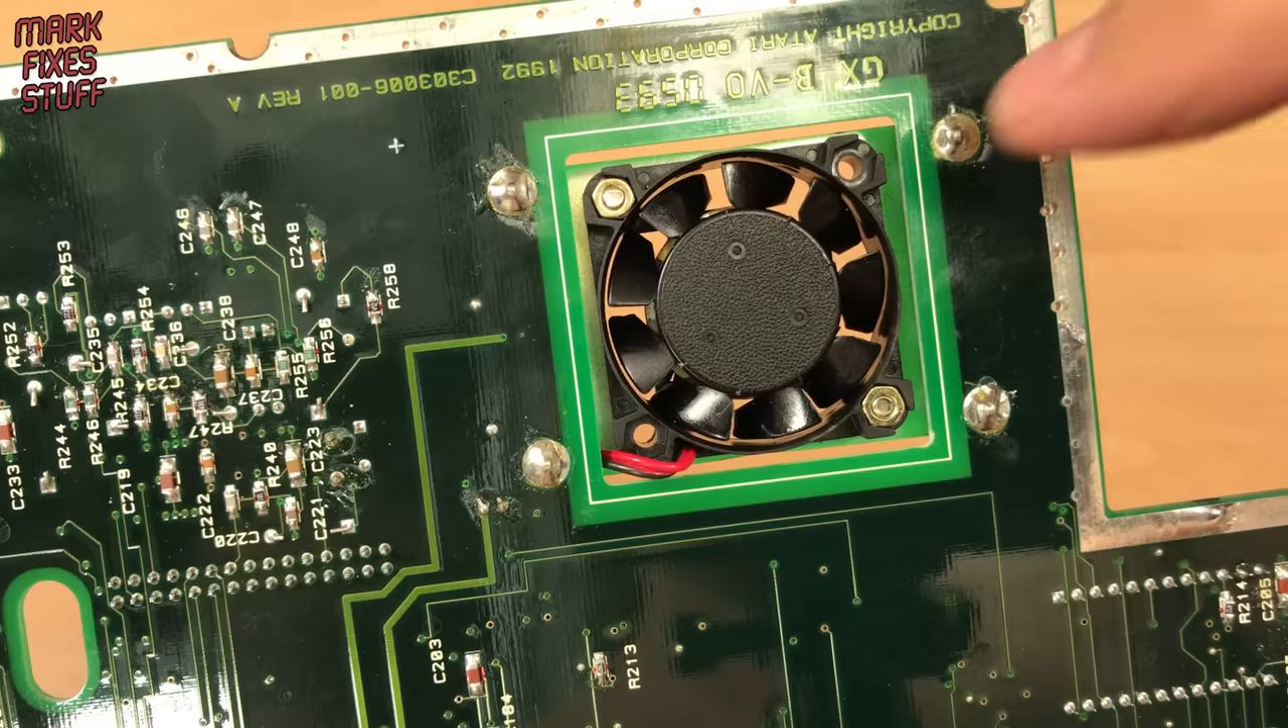The fan has been cleaned, polished and remounted in the board.